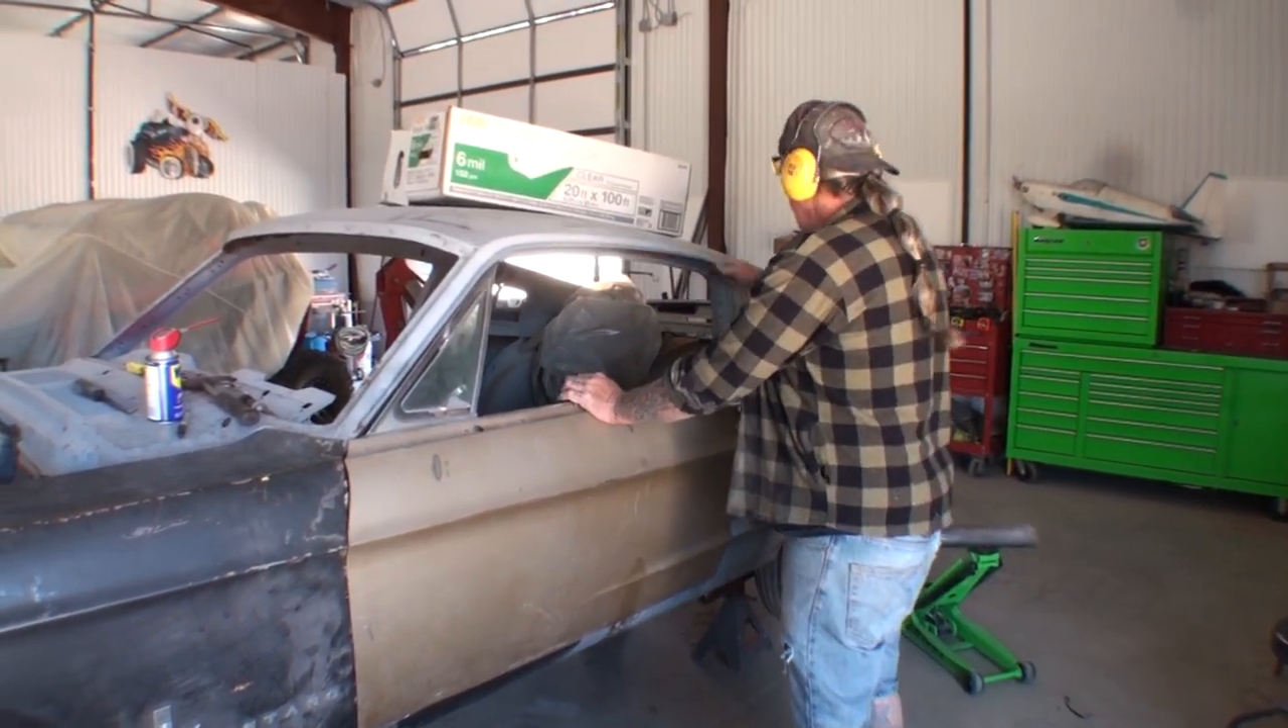I got the door hung on the car.